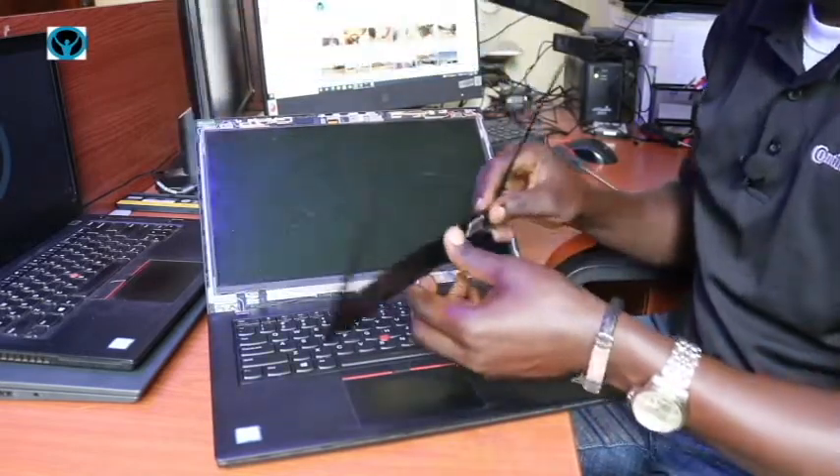So this is our bezel and it's out so we can keep it aside gently.